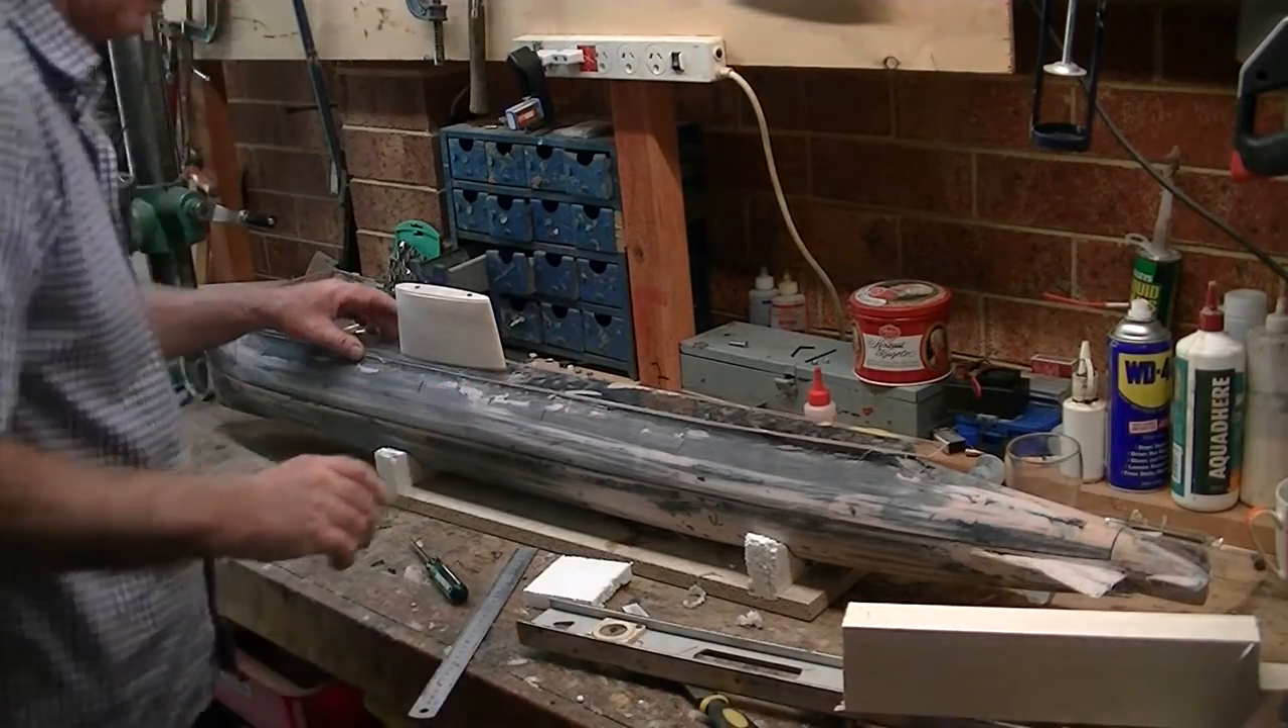This is the first time I've had the sail, or a shape, something like the sail, in place.